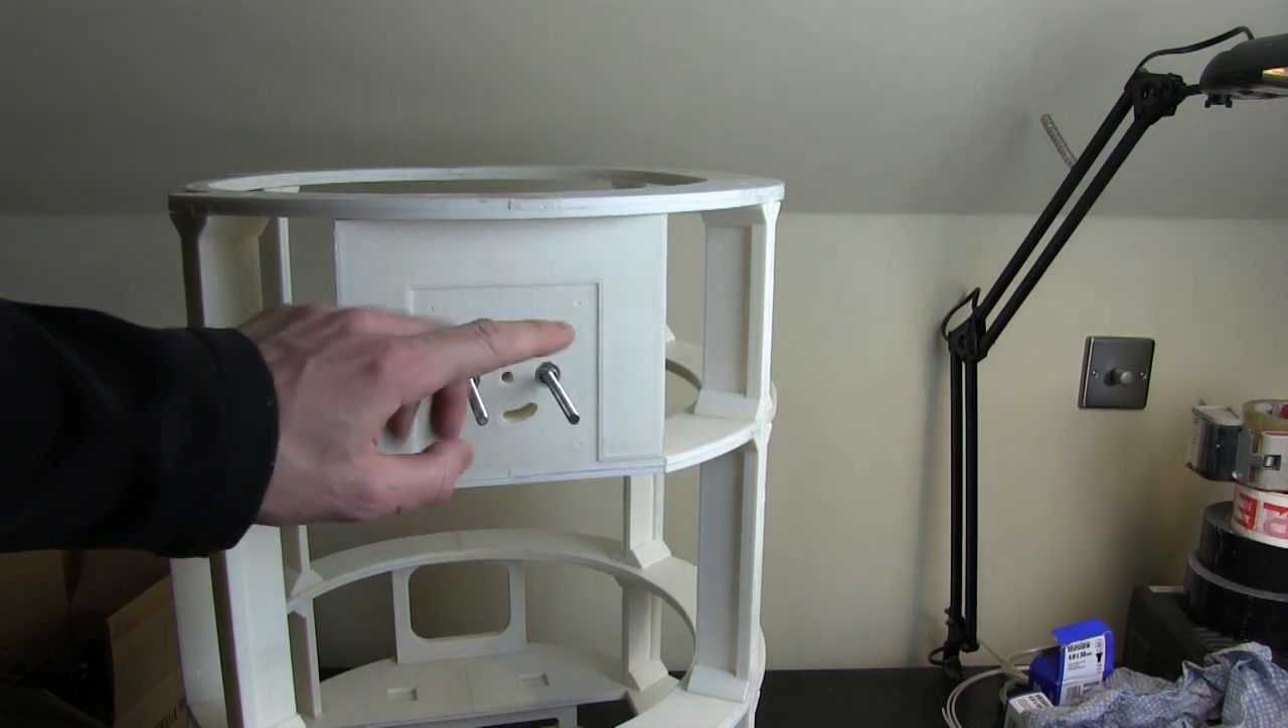On my droid itself on this plate i've put these two fixed bits of studding.